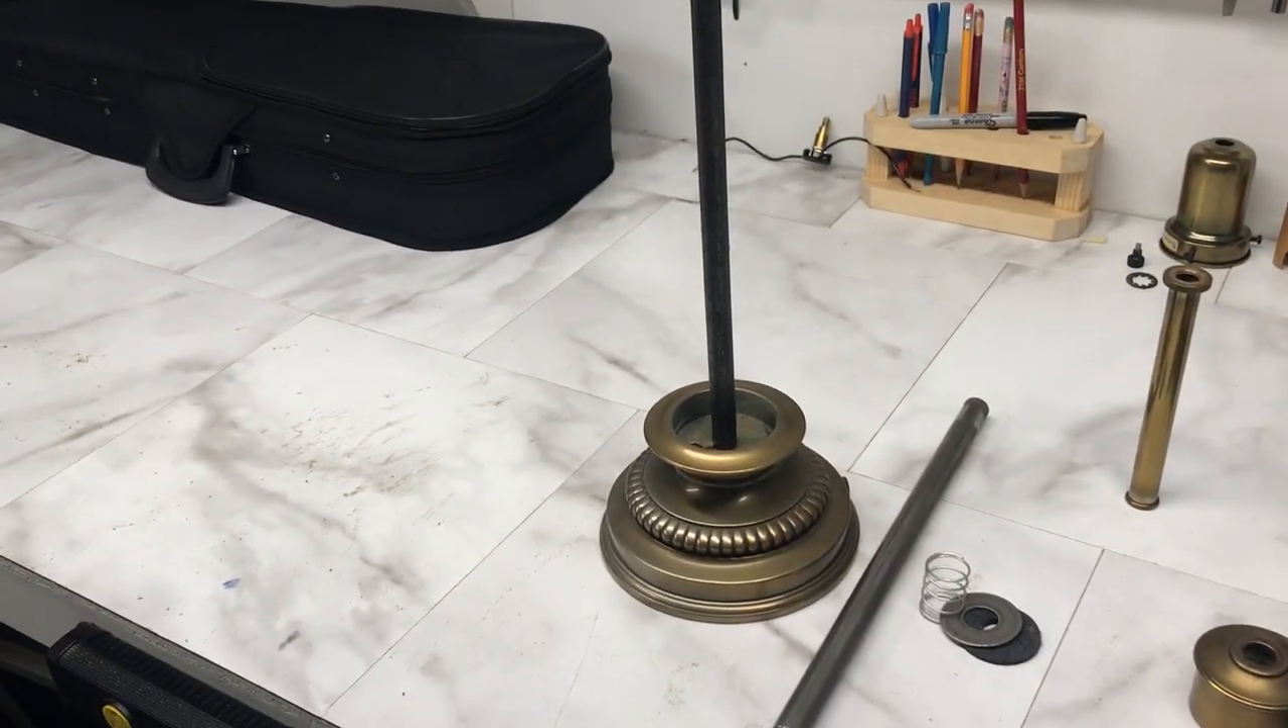Okay so the lamp has been taken apart this is the main skeleton of the lamp that I like to keep since I discovered the nice new feature of the fancy little switch.